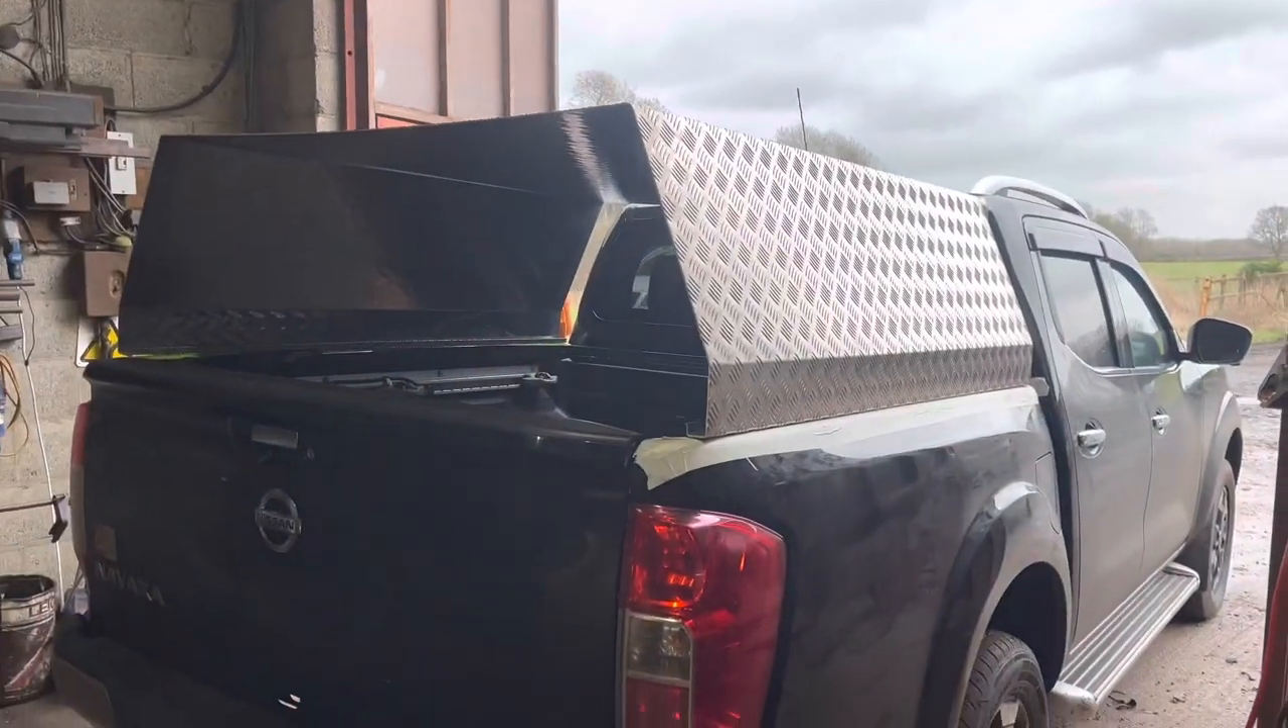We've got the folded aluminium piece on the car for a trial fit all looking good.